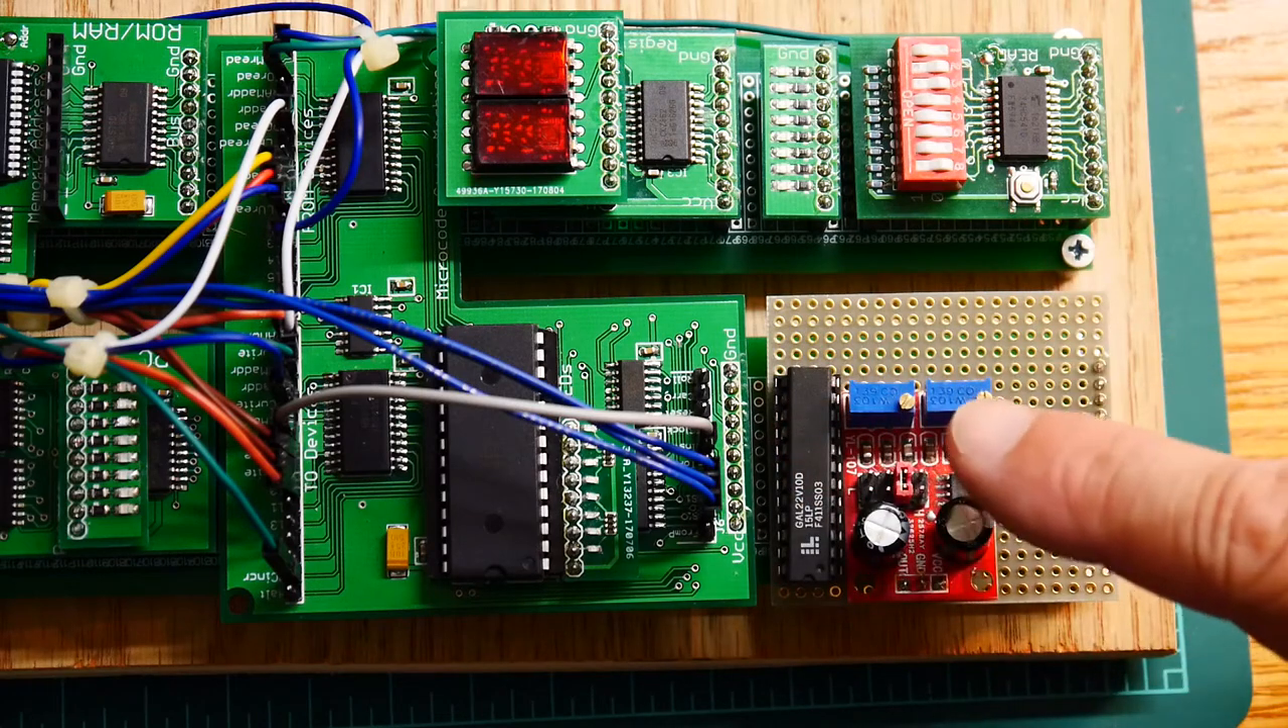Alright, here's the new clock board. Um, it's not wired up yet, but the components are on there.